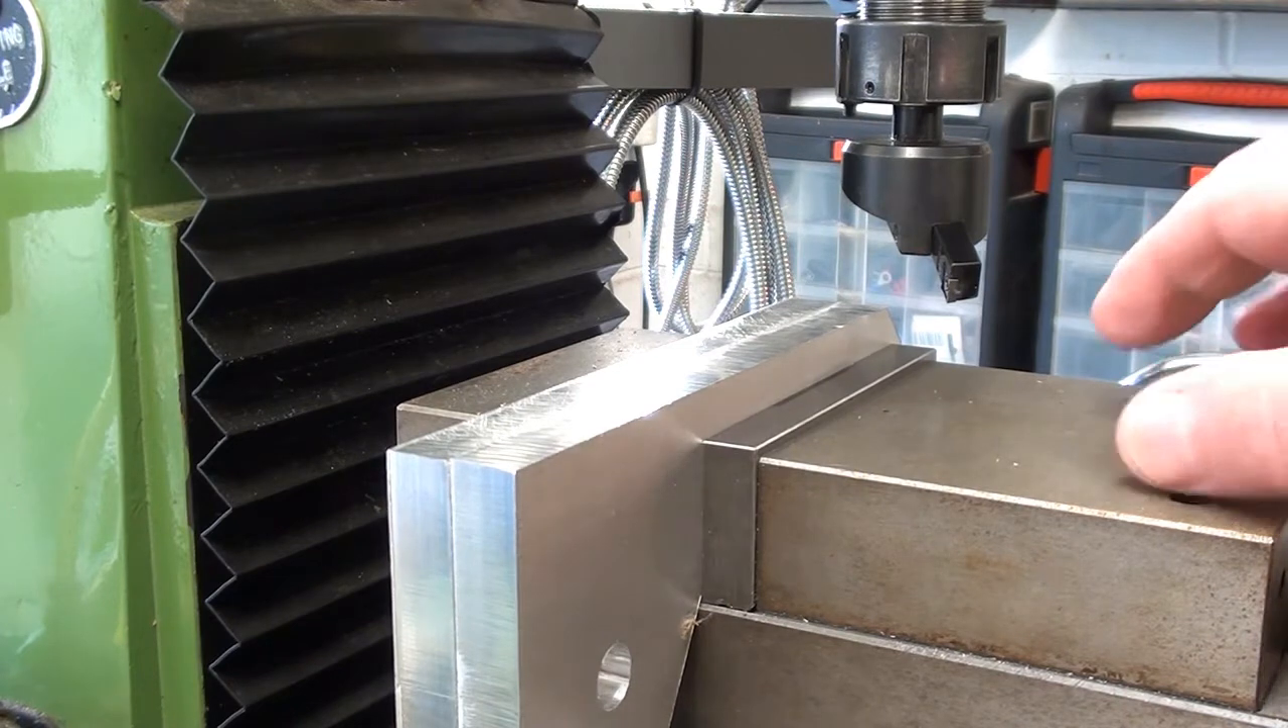The fly cutter is already installed as you can see. And I've got it ready to take the first cut.